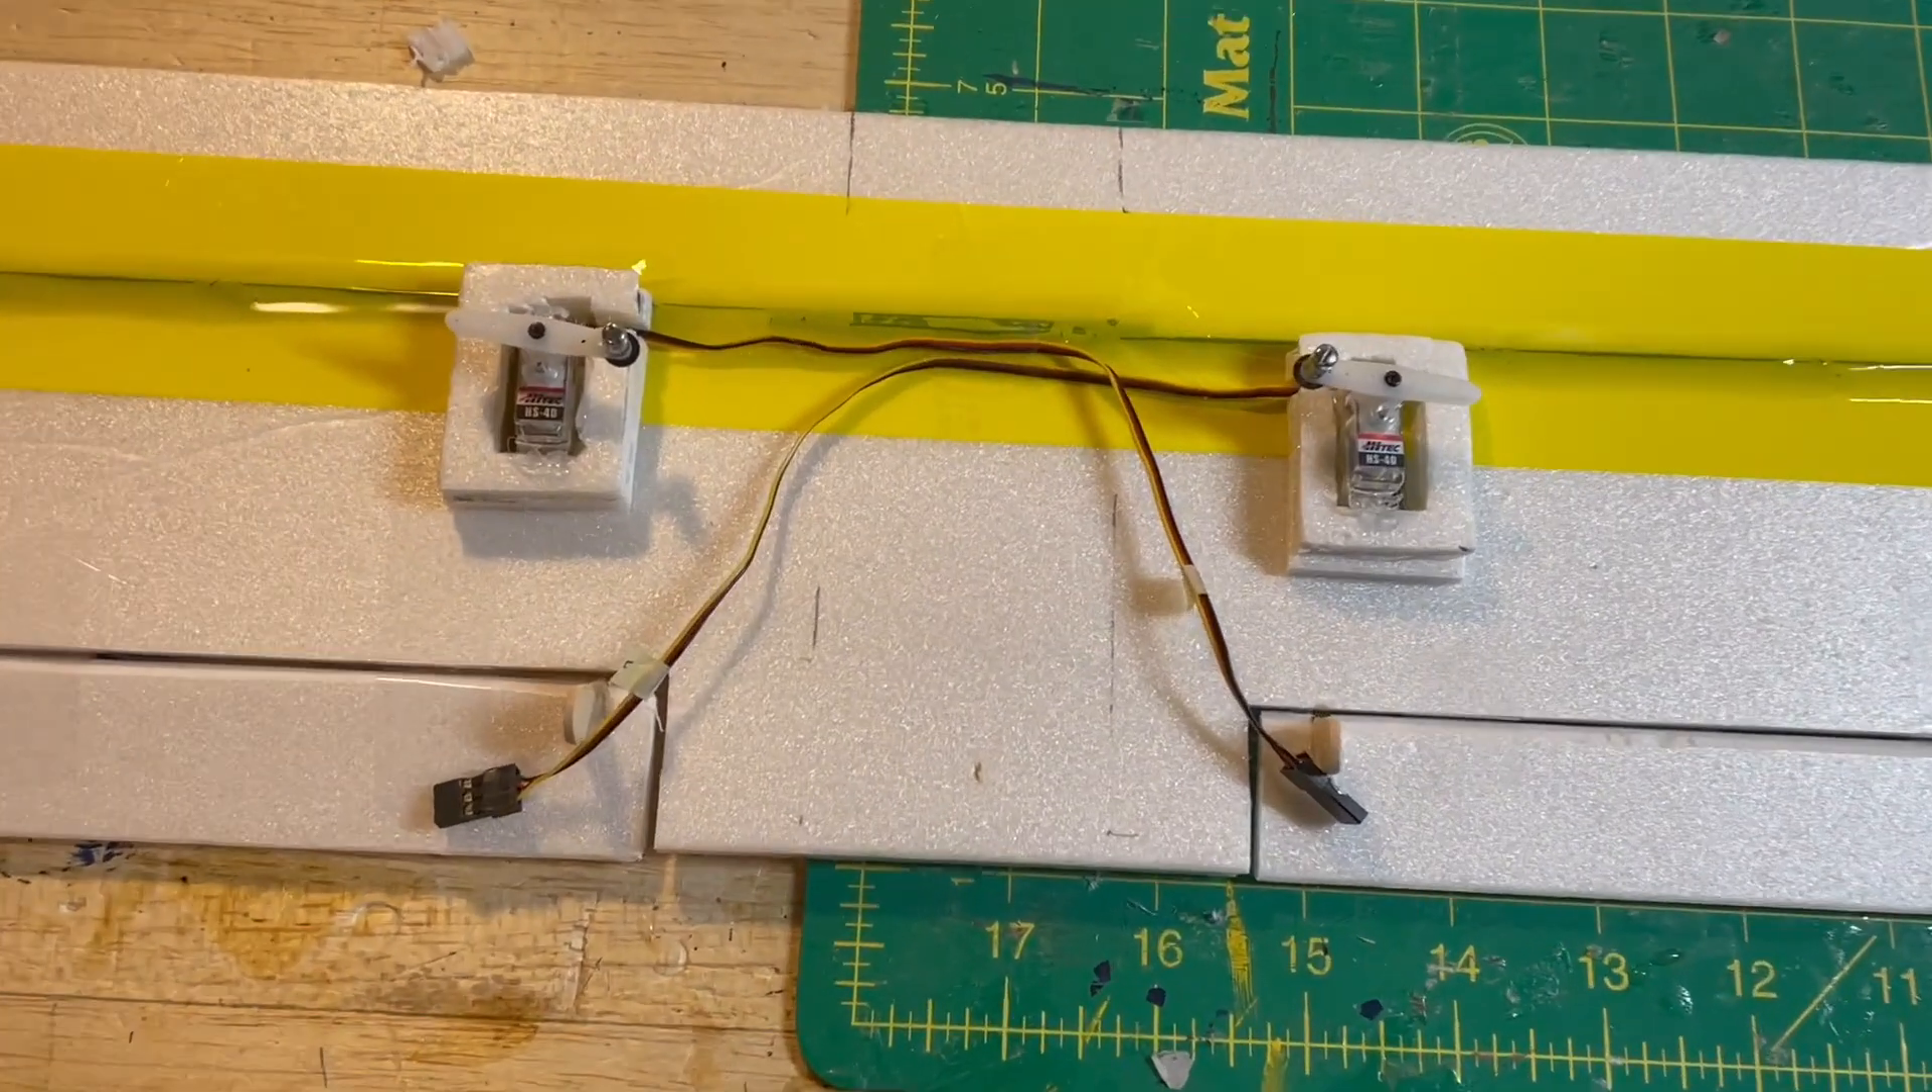This is another view of the wing with the ailerons servos installed.